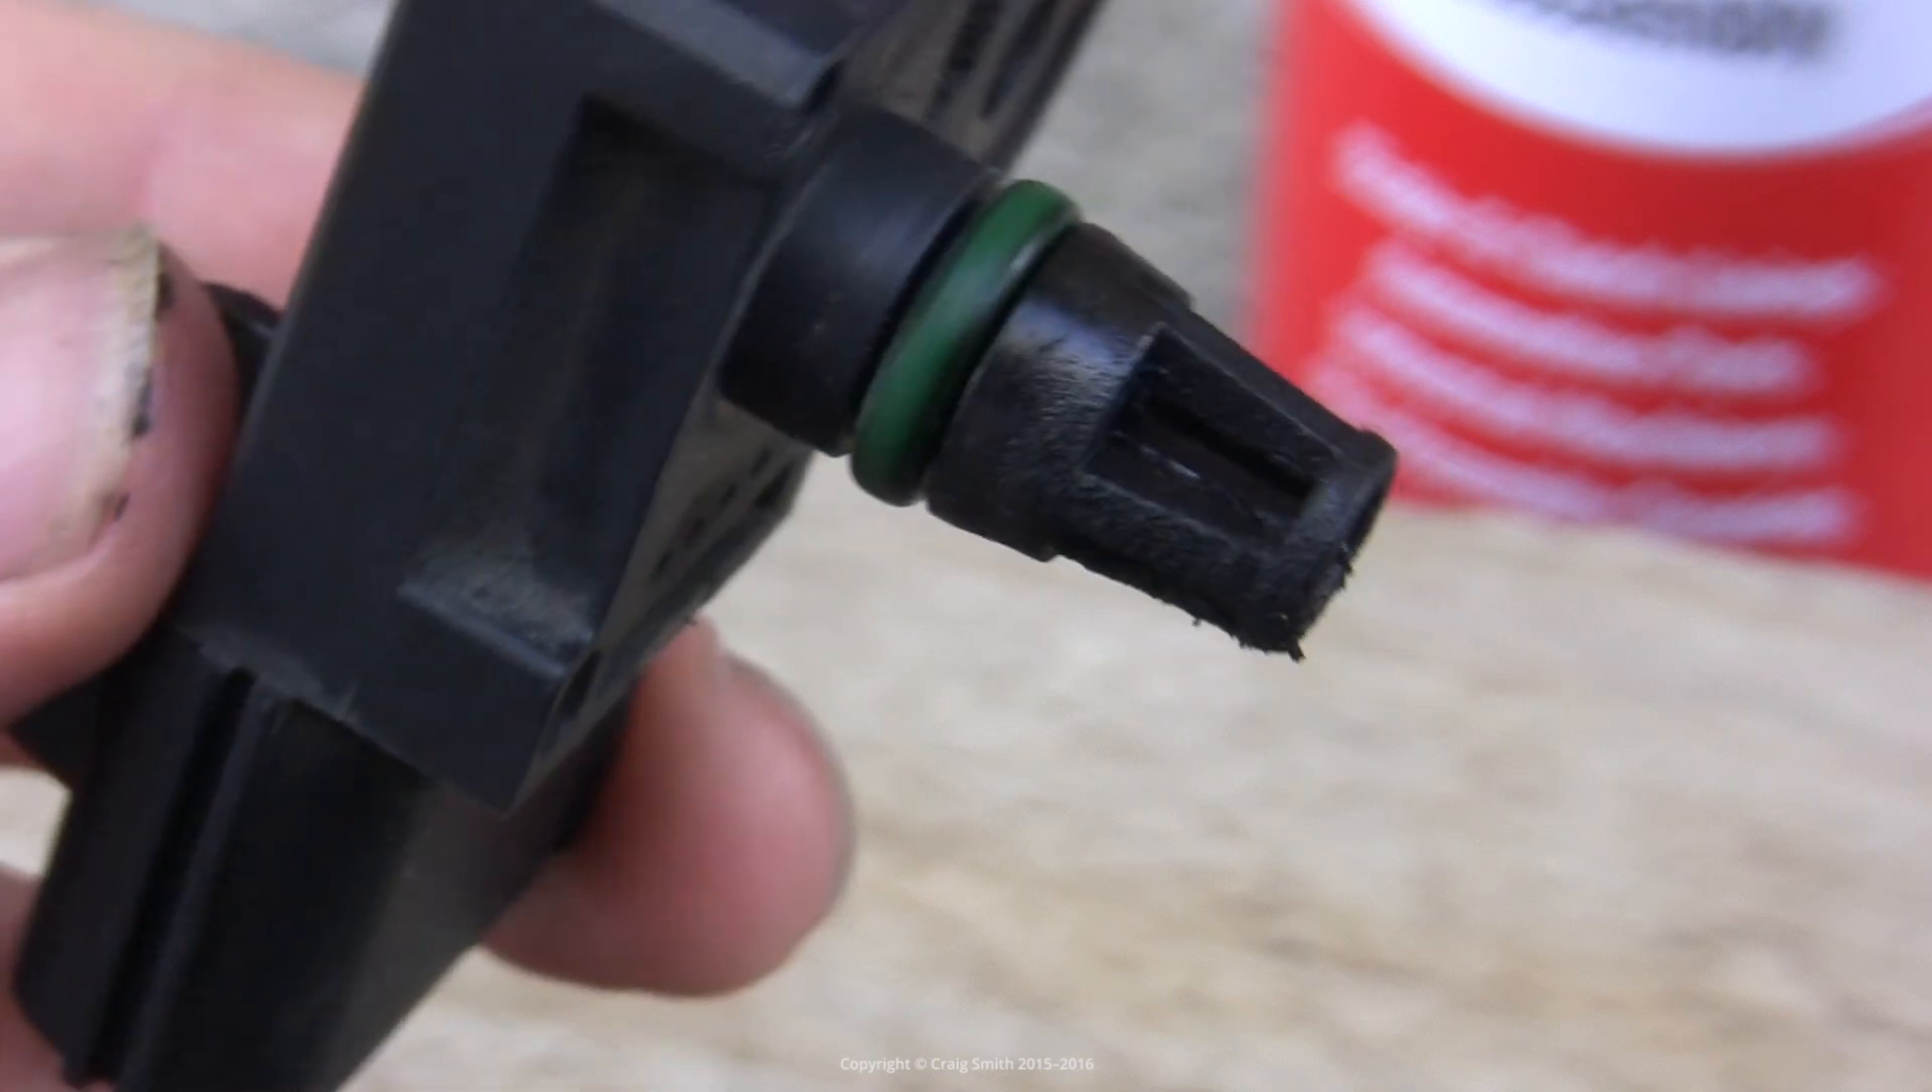And finally here is the MAP sensor removed from the manifold and you can see the o-ring seal there, that's the green thing.